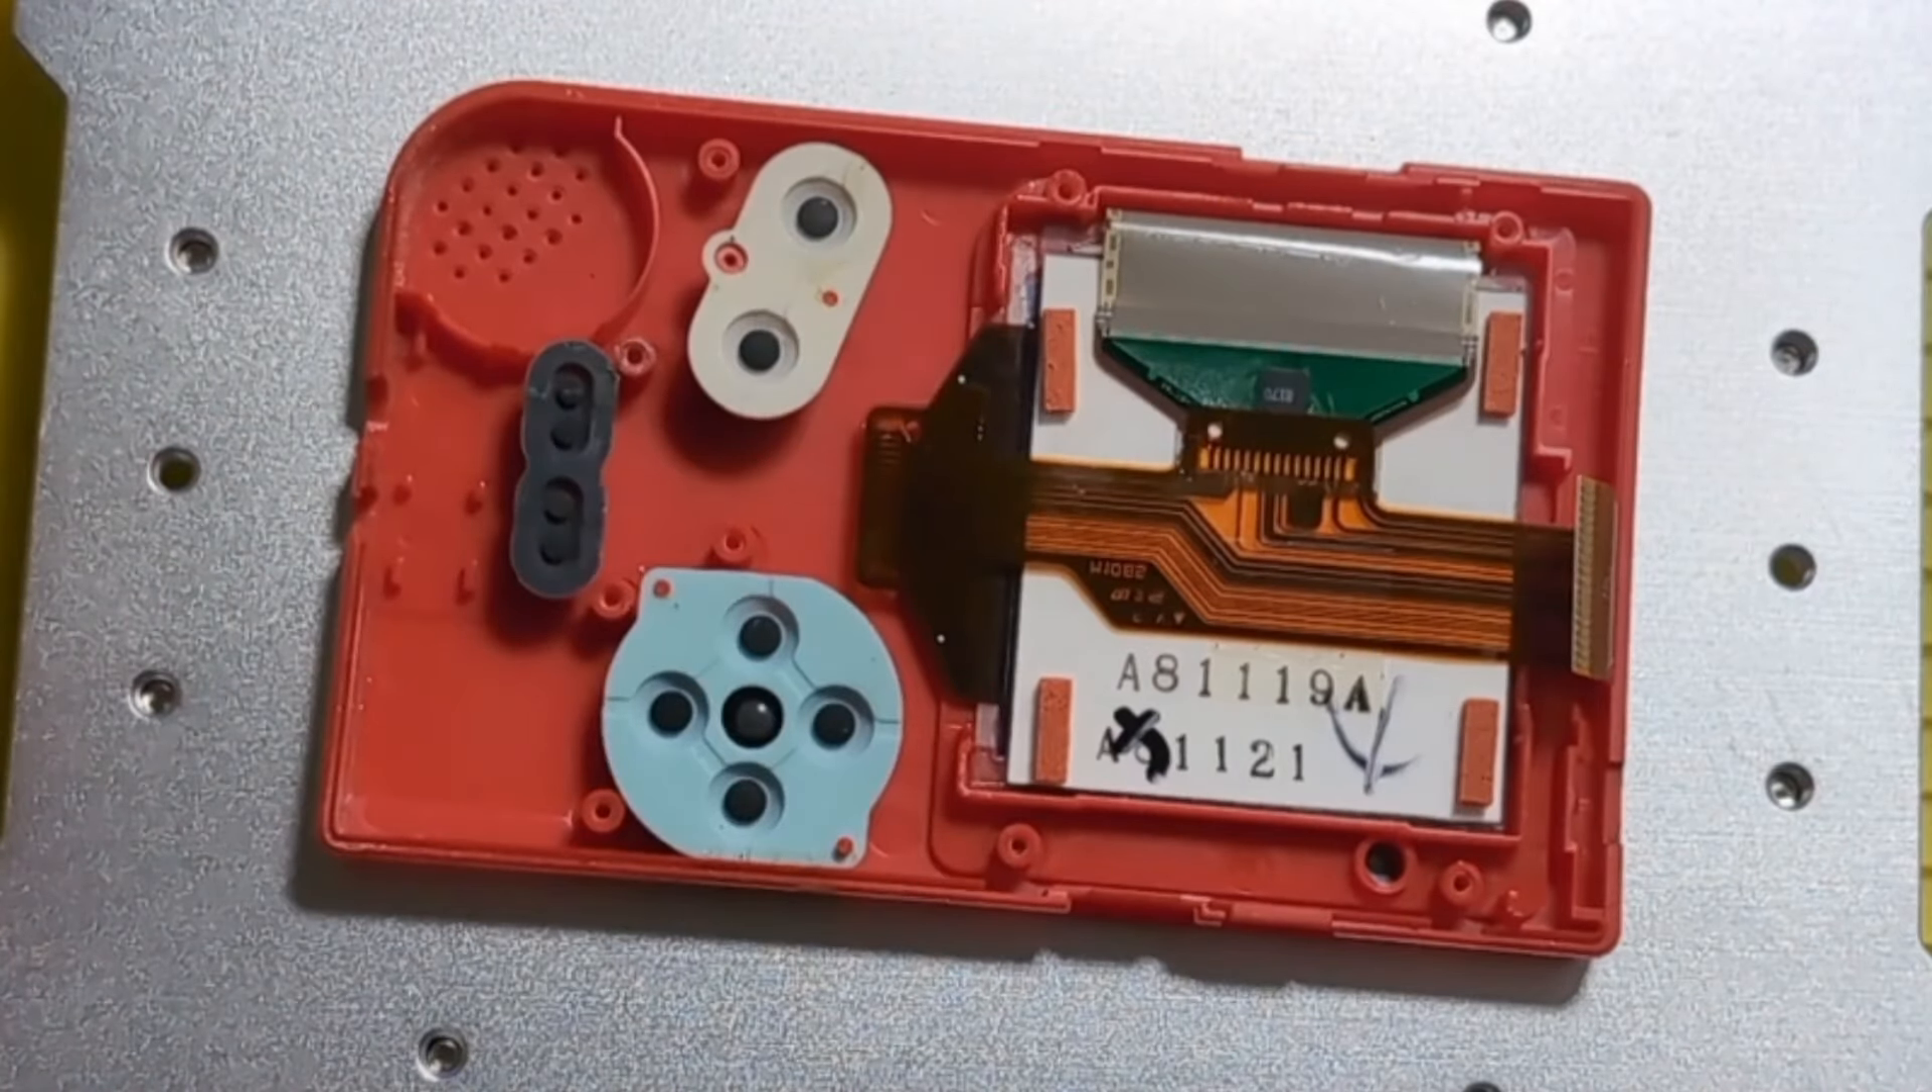So we have the front plate there. All the buttons are on there.